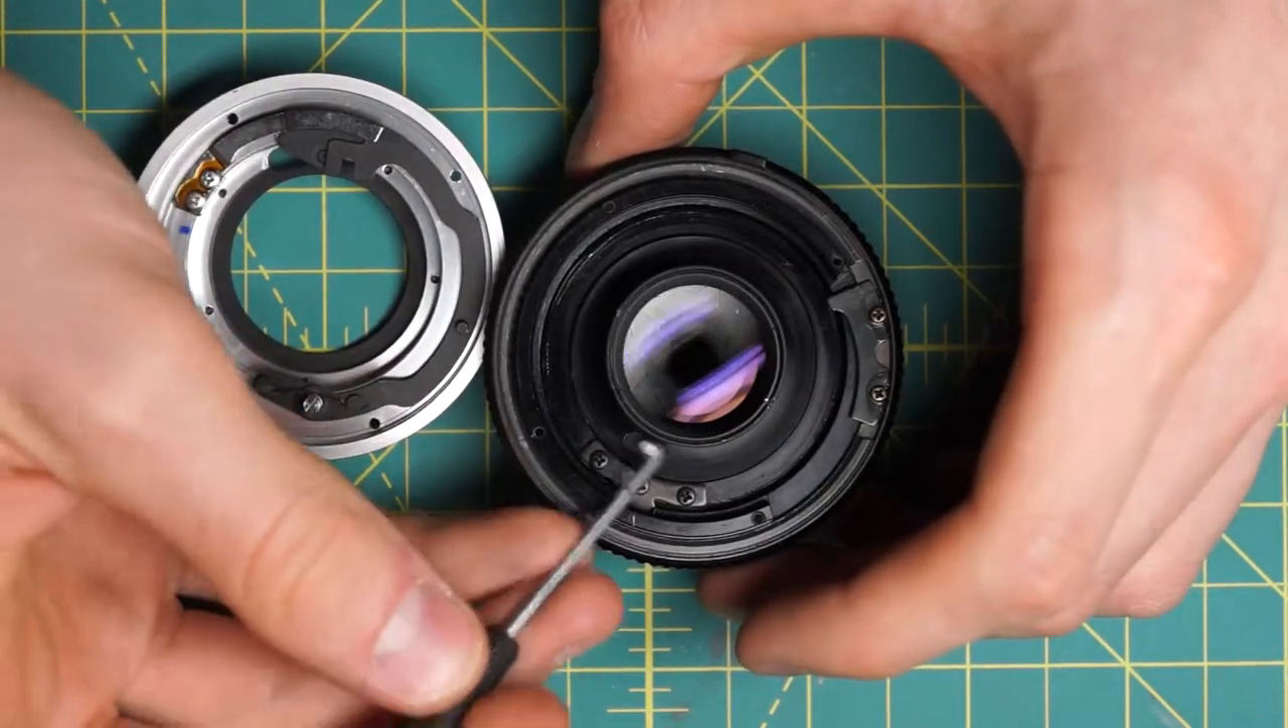And to complete the back reassembly, I have to get this back mounting plate in place.